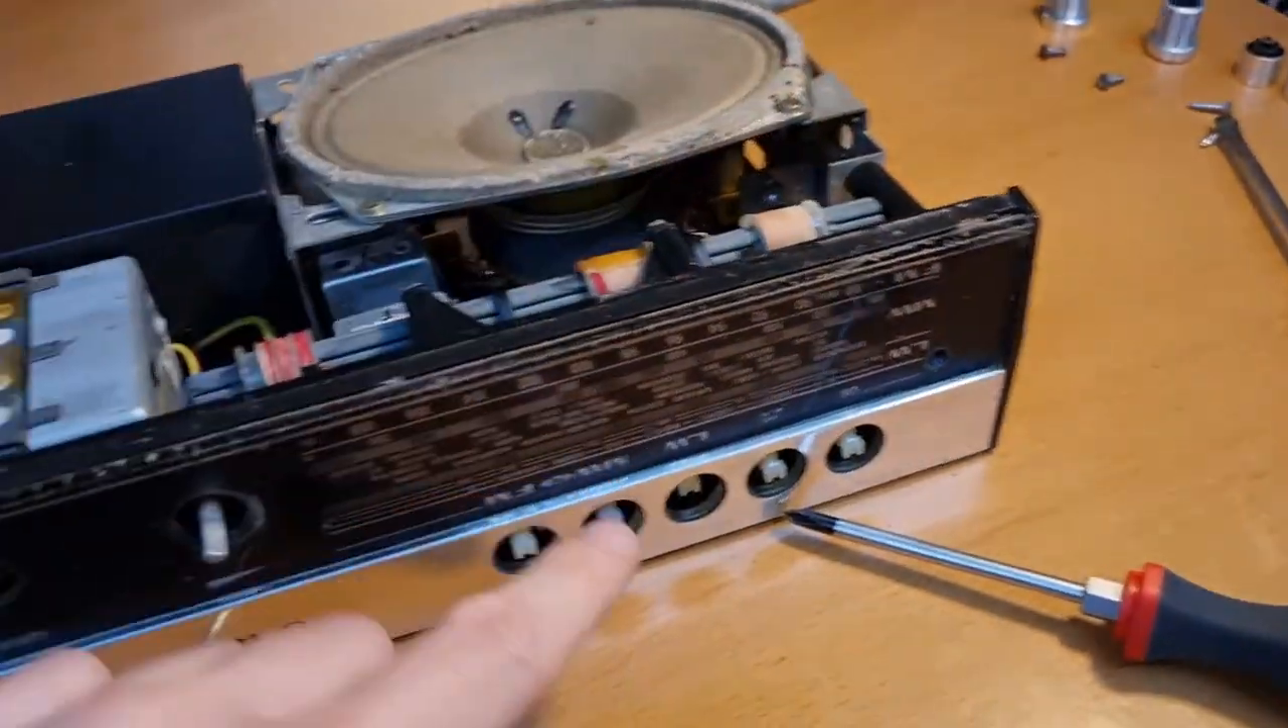I also removed all the knobs they just pop off quite easily.